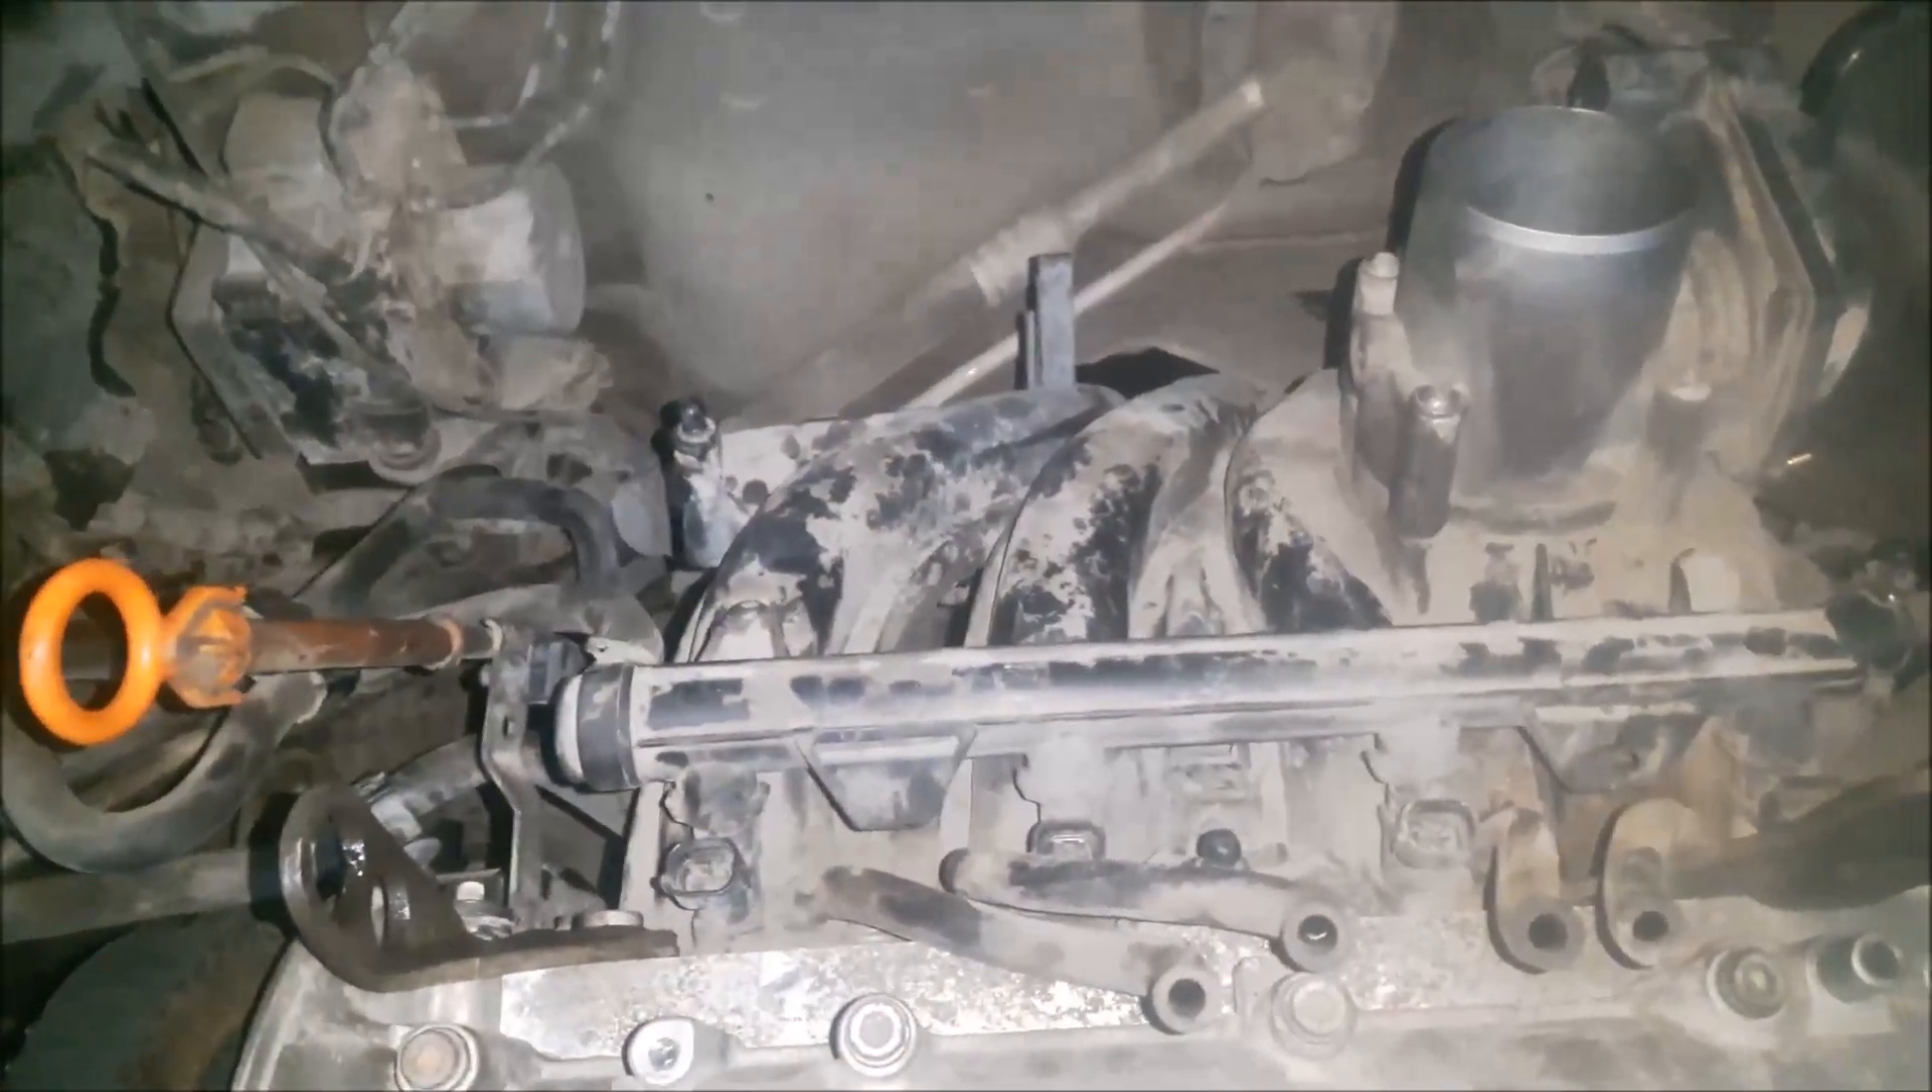Now i have installed inlet manifold.